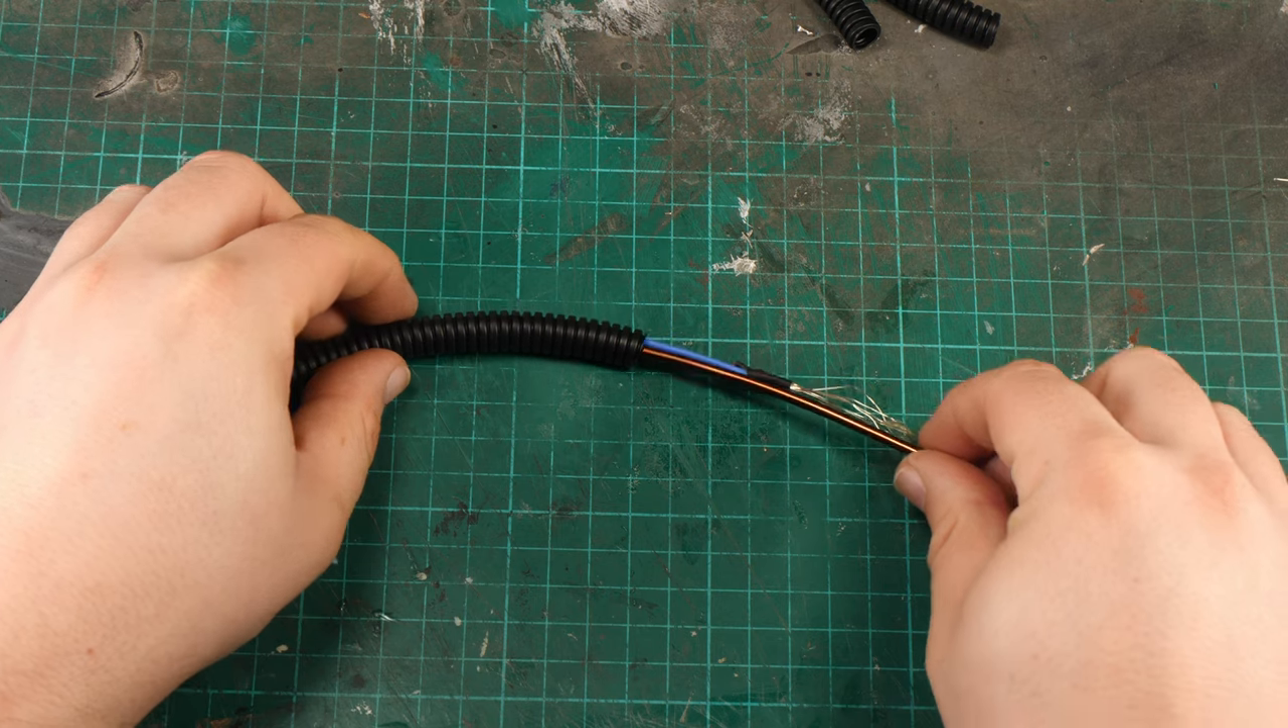Each of the LED assemblies was fed through a length of 10mm conduit that would form the main limbs of the tree.